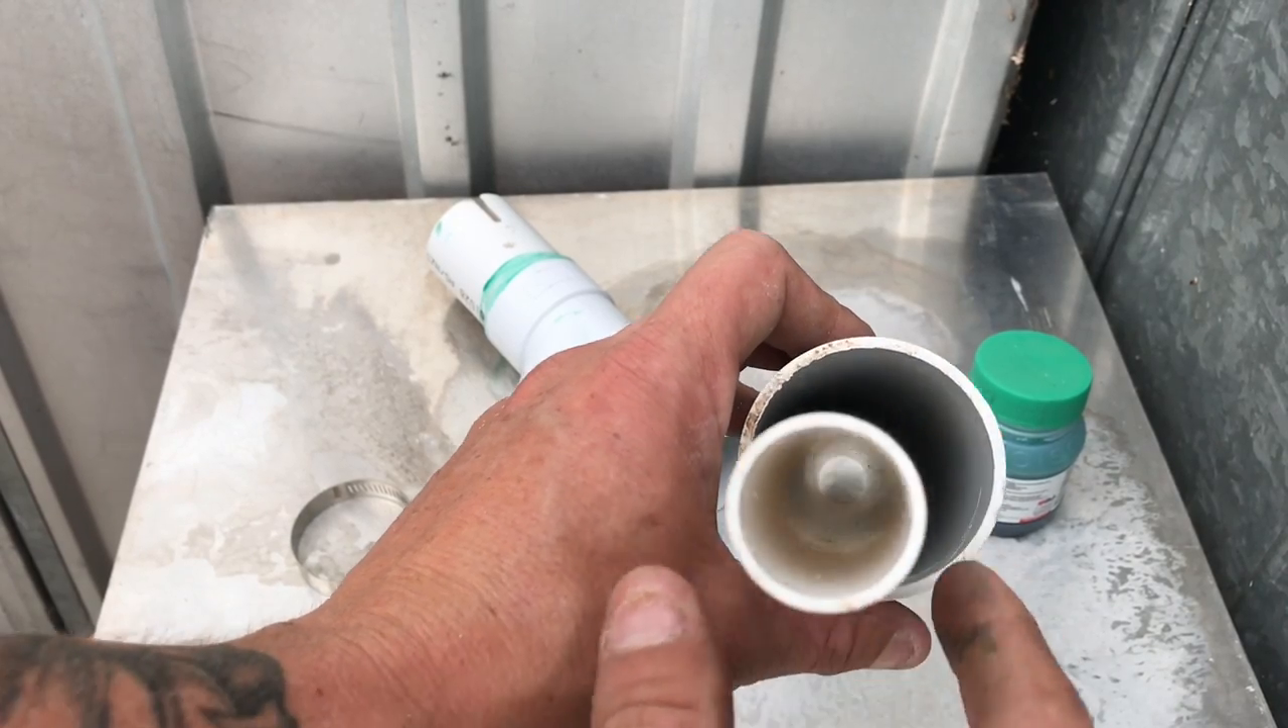If you look closely we've got a nice decent gap running down there.